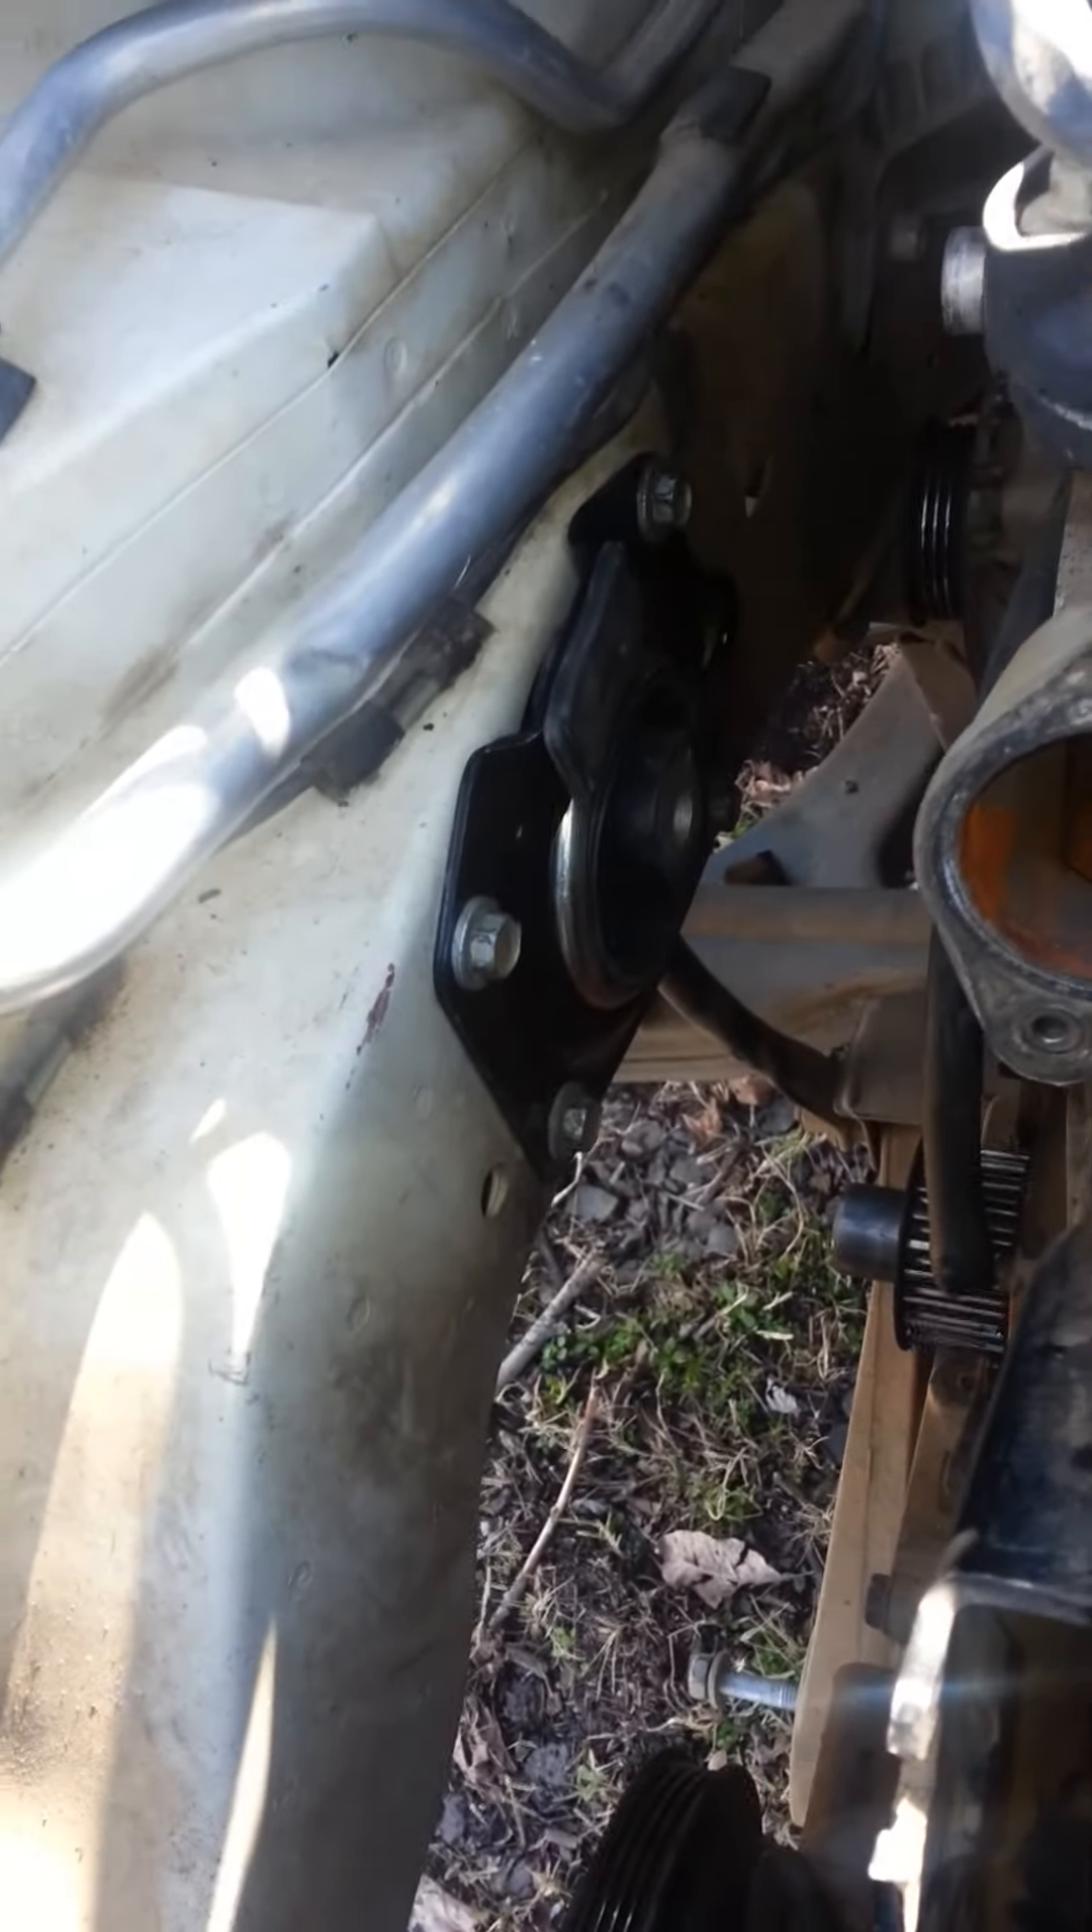I just got this main engine mount put in.